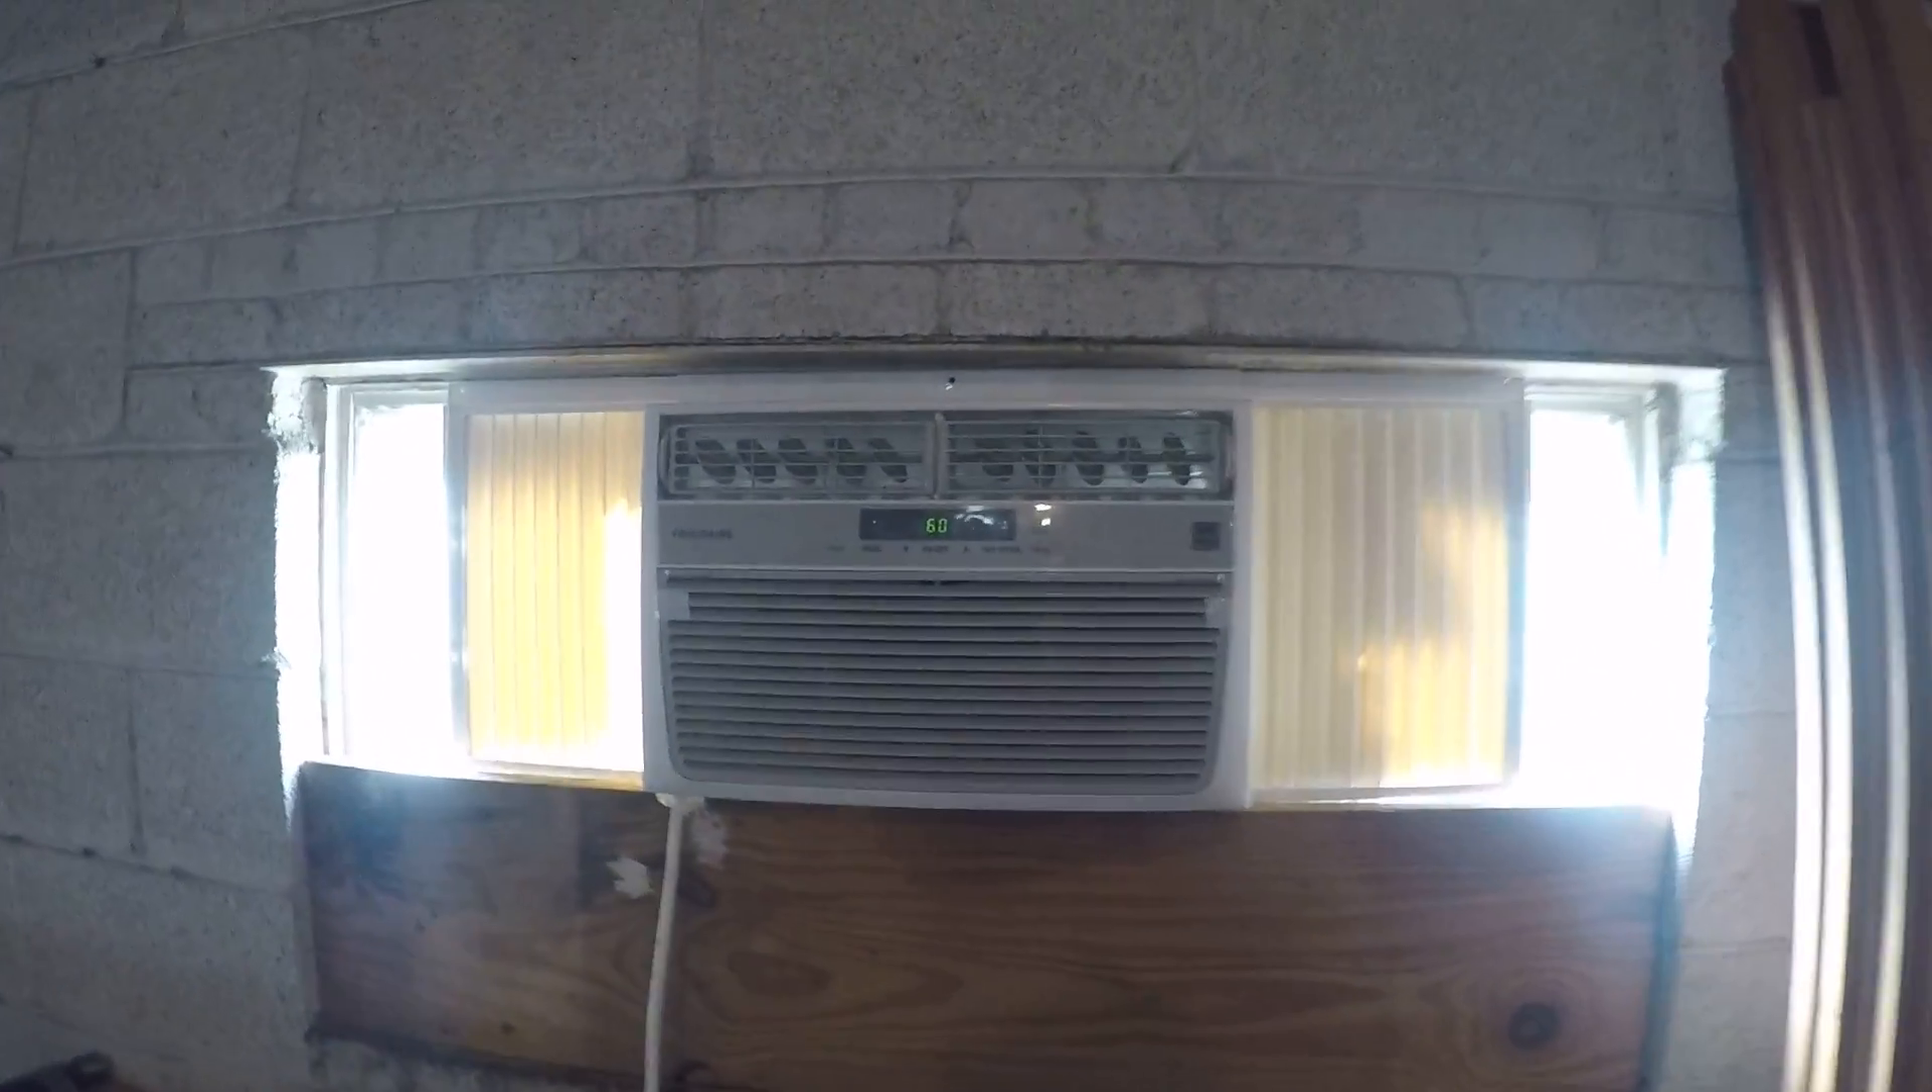Let's see we got the window unit replacement installed kind of crappily but it works.